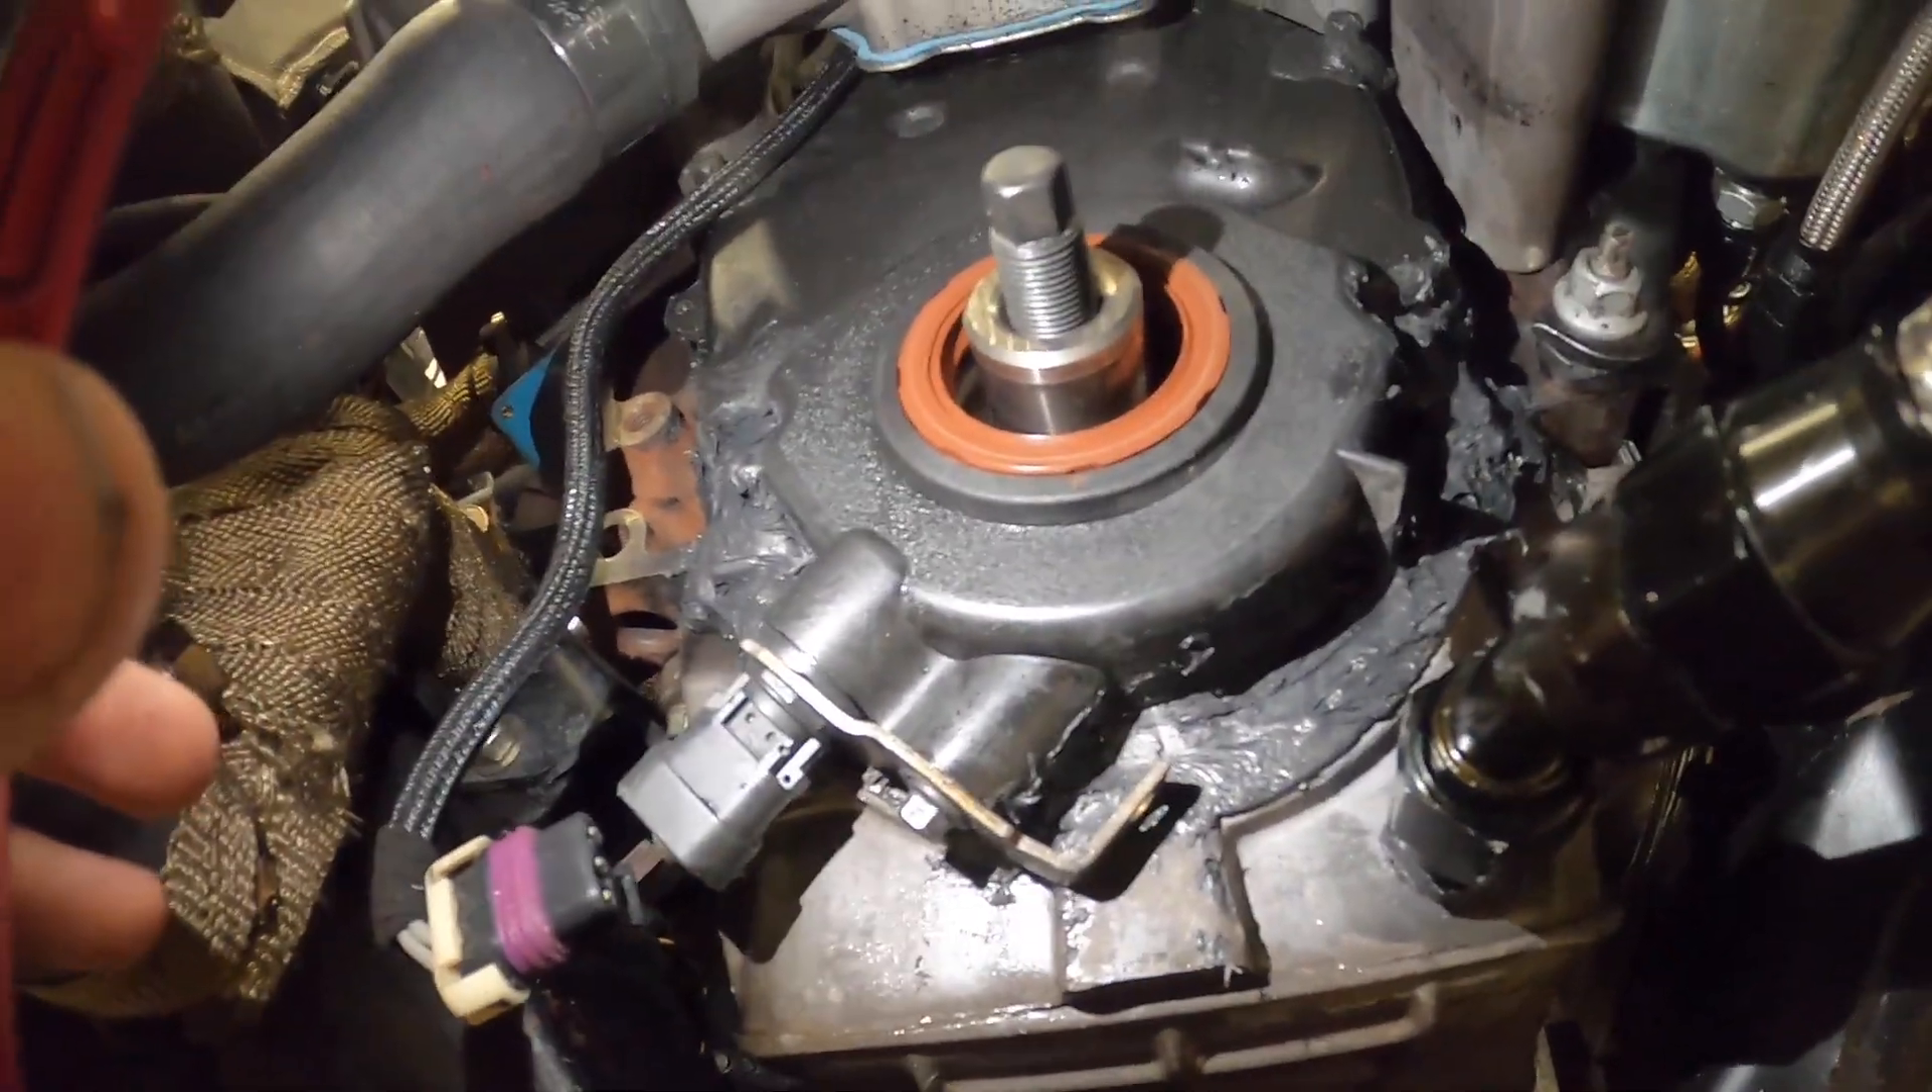So, you can see I've already swapped out to the kind of orange seal, and it actually pressed in there.